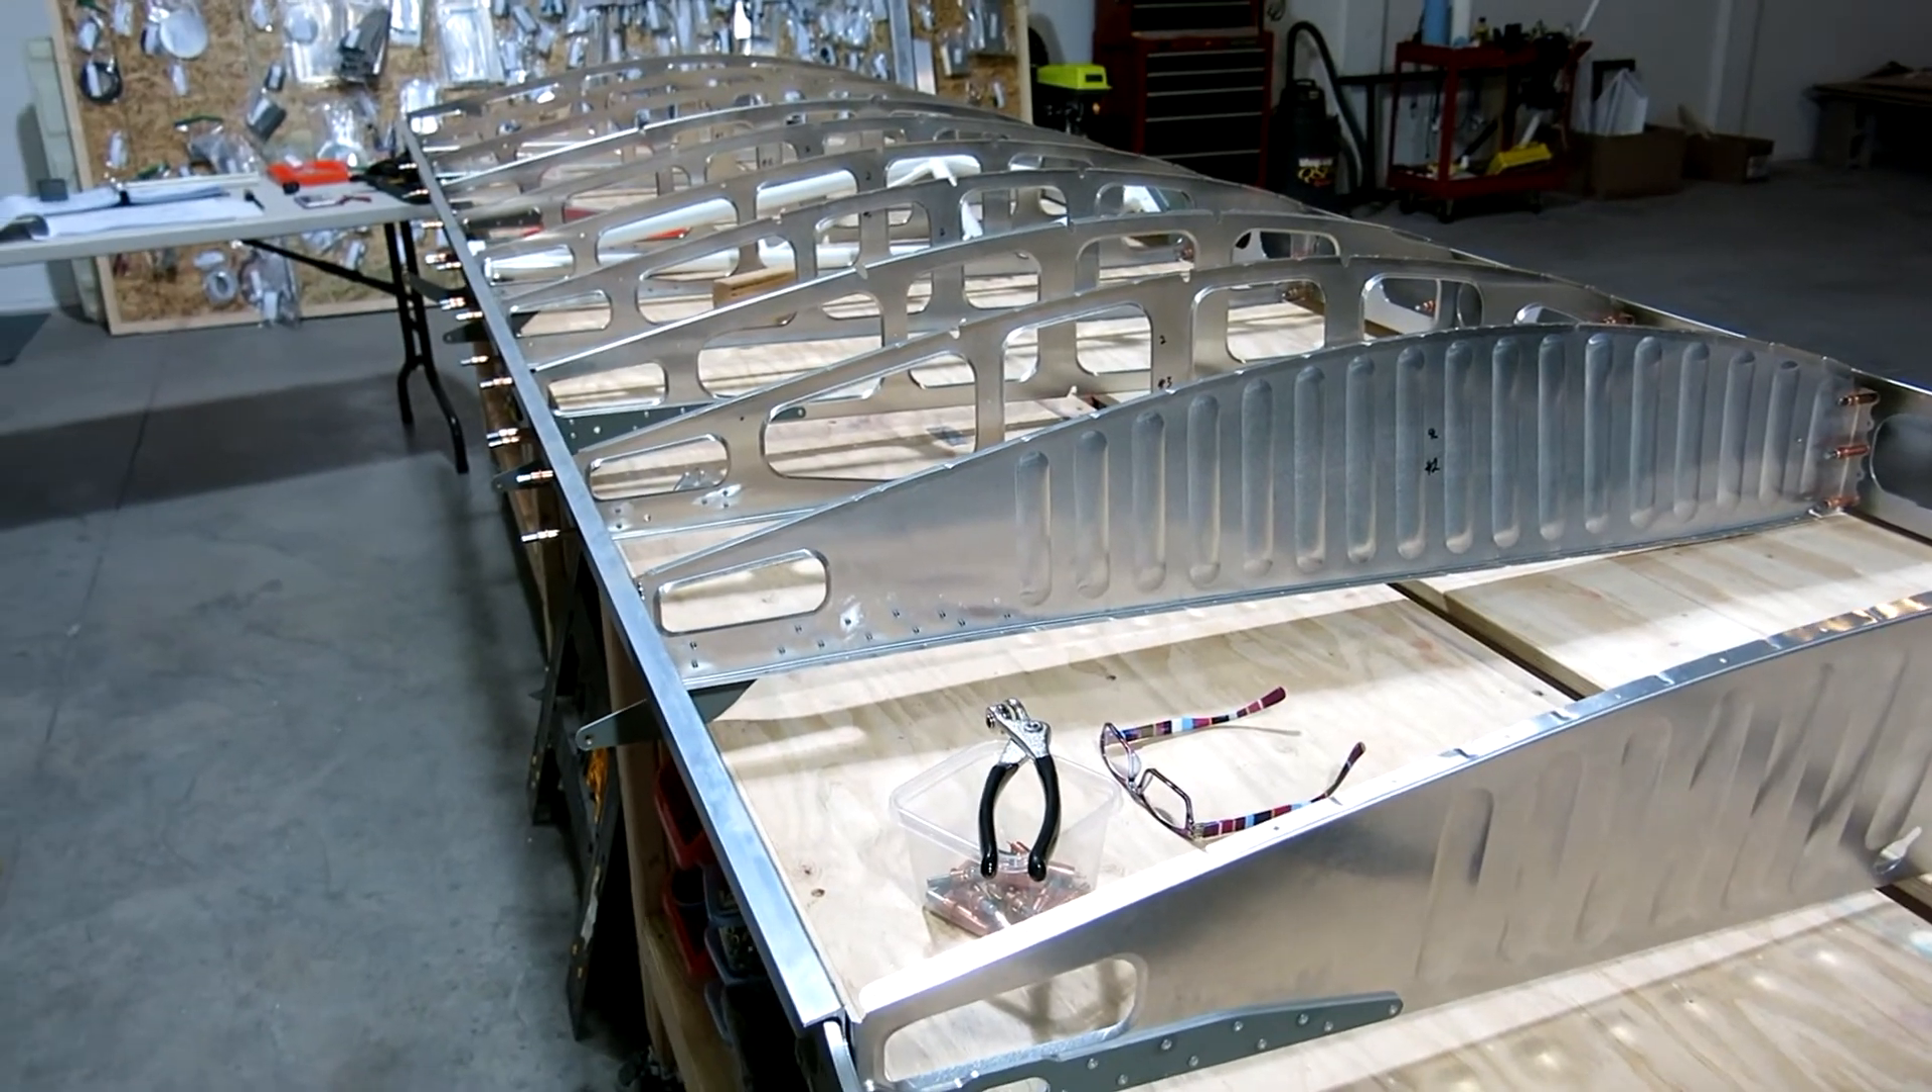There we go we got our ribs and our spars clecoed up.